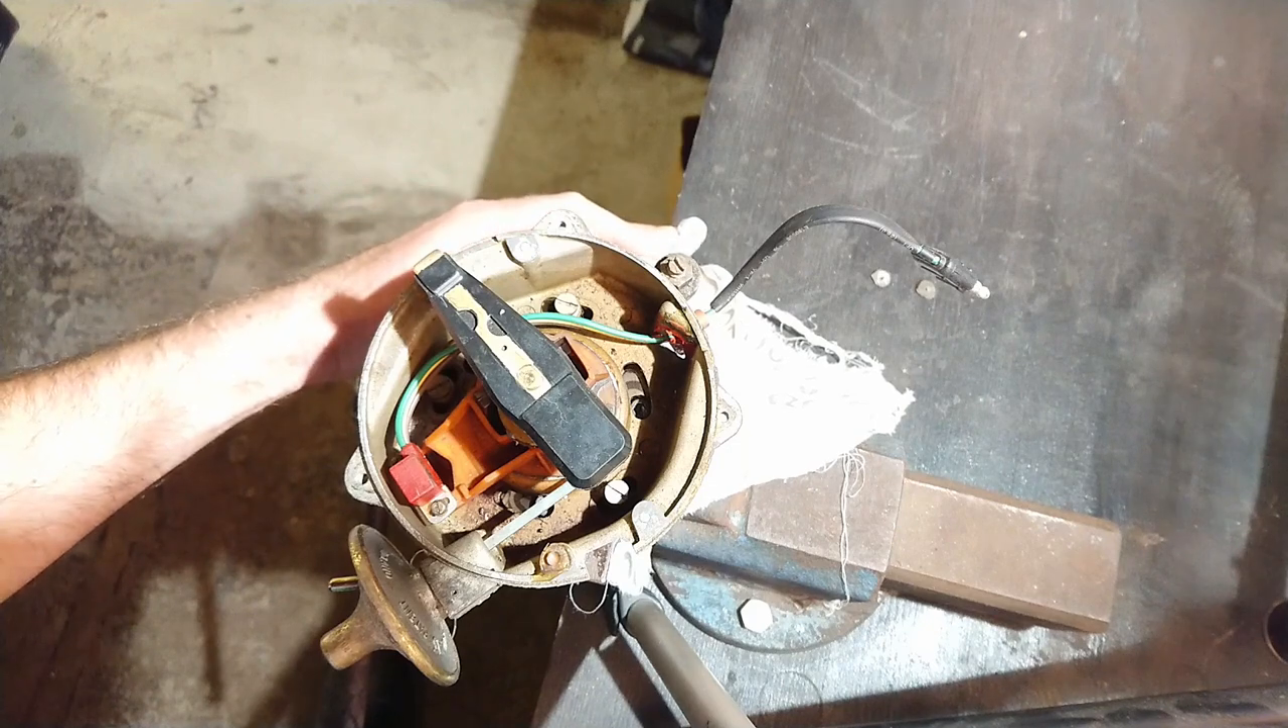And now I have the distributor out of the car.